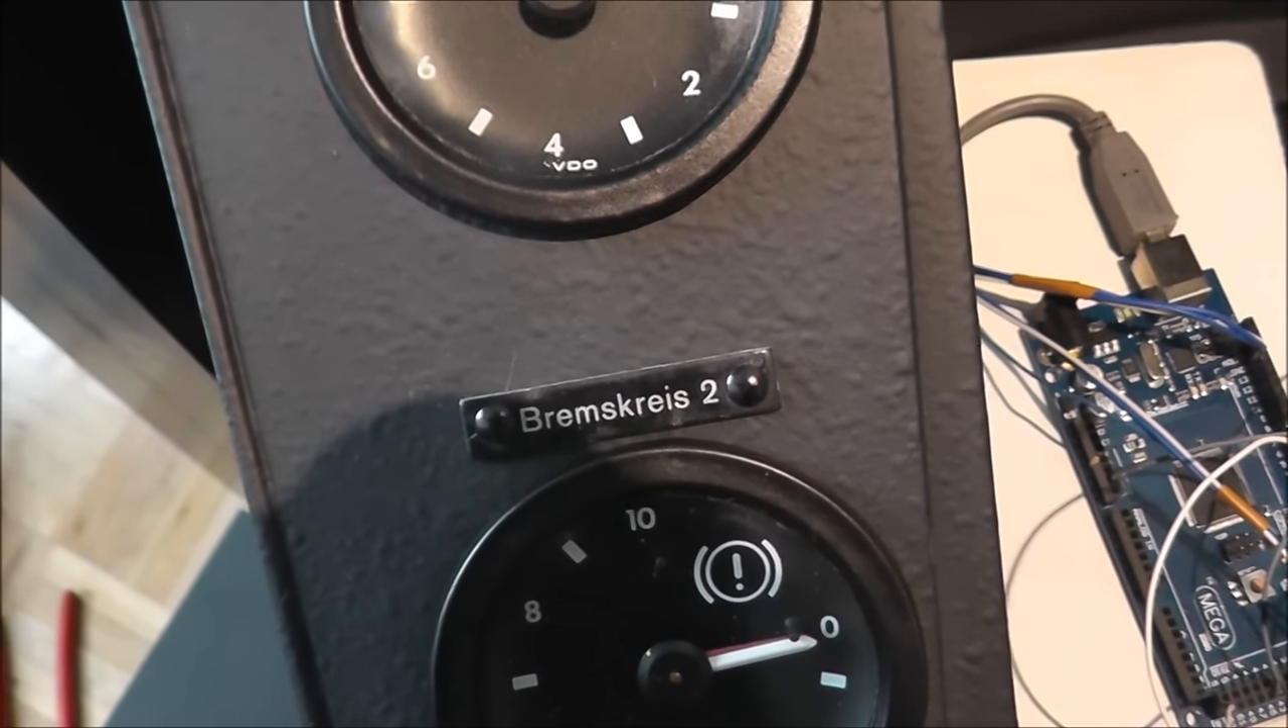Und hier eingesetzt in die Armaturenbretträger habe ich auch schon die Schildchen, wieder mit neuen Nieten.